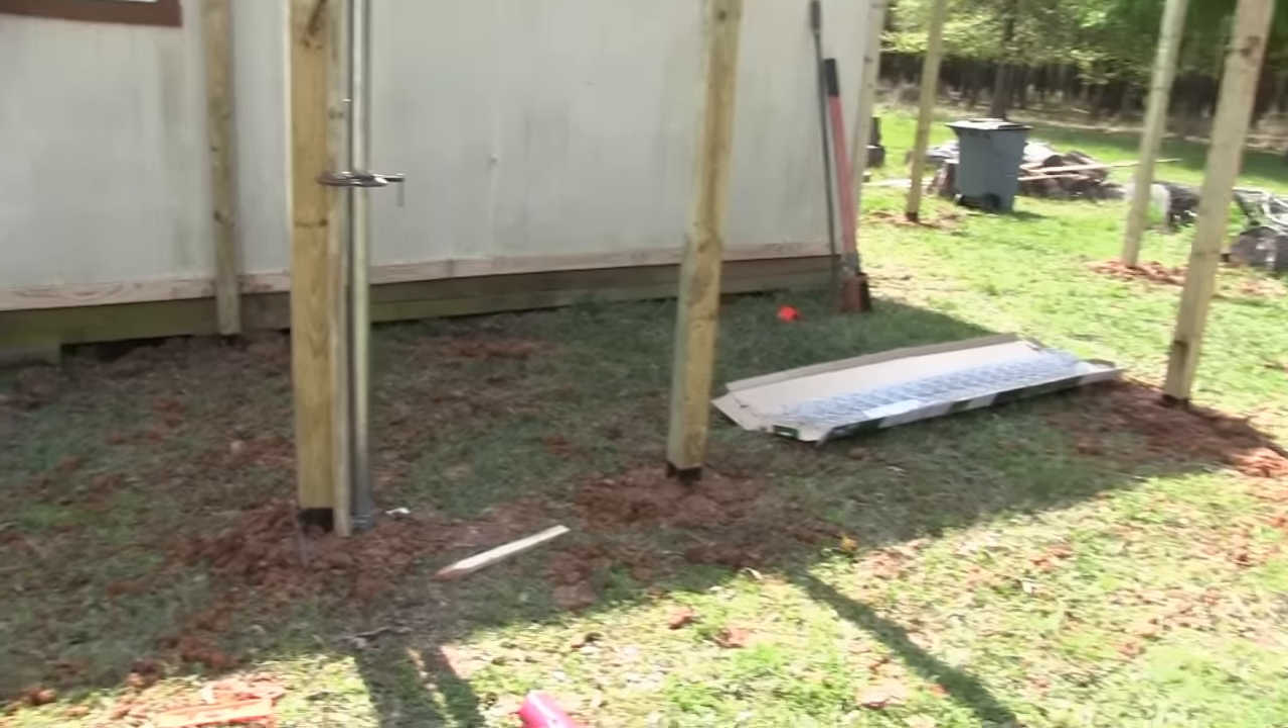All right I got all my posts in and for today anyways I decided to get the gate ready.